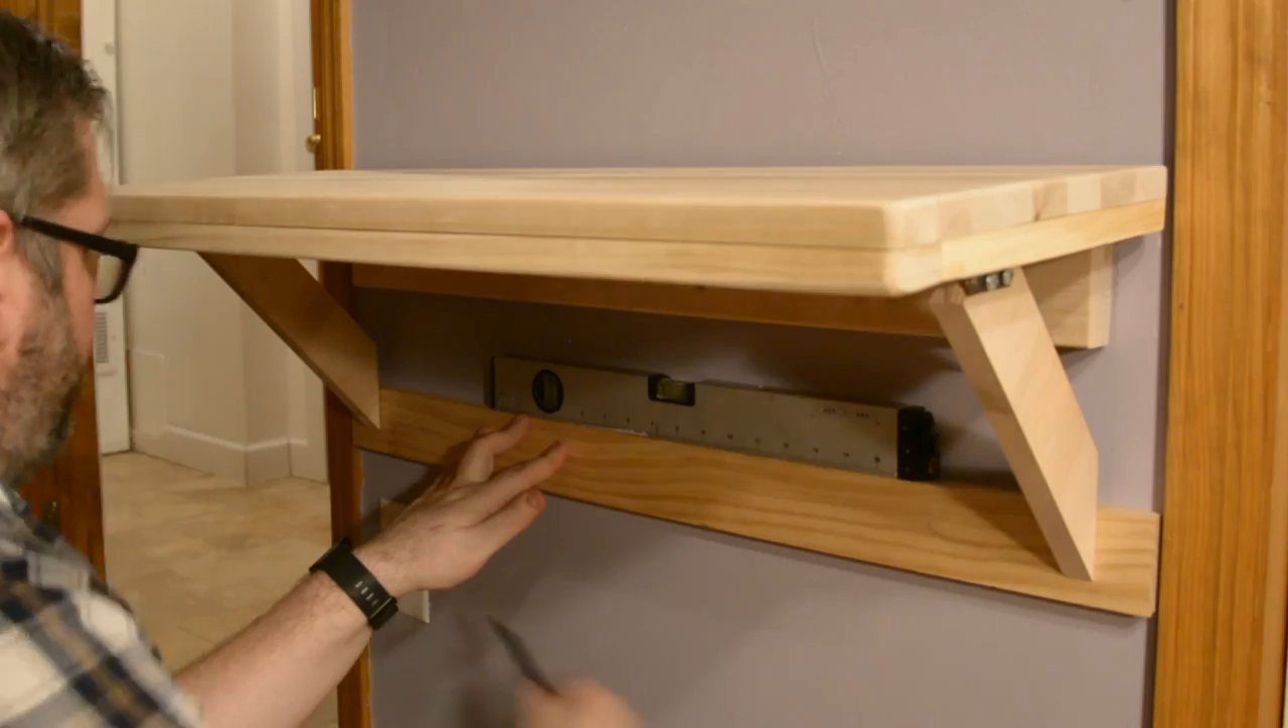I took another length of wood that matched the size of our space and lined it up with where the wall supports met the wall.